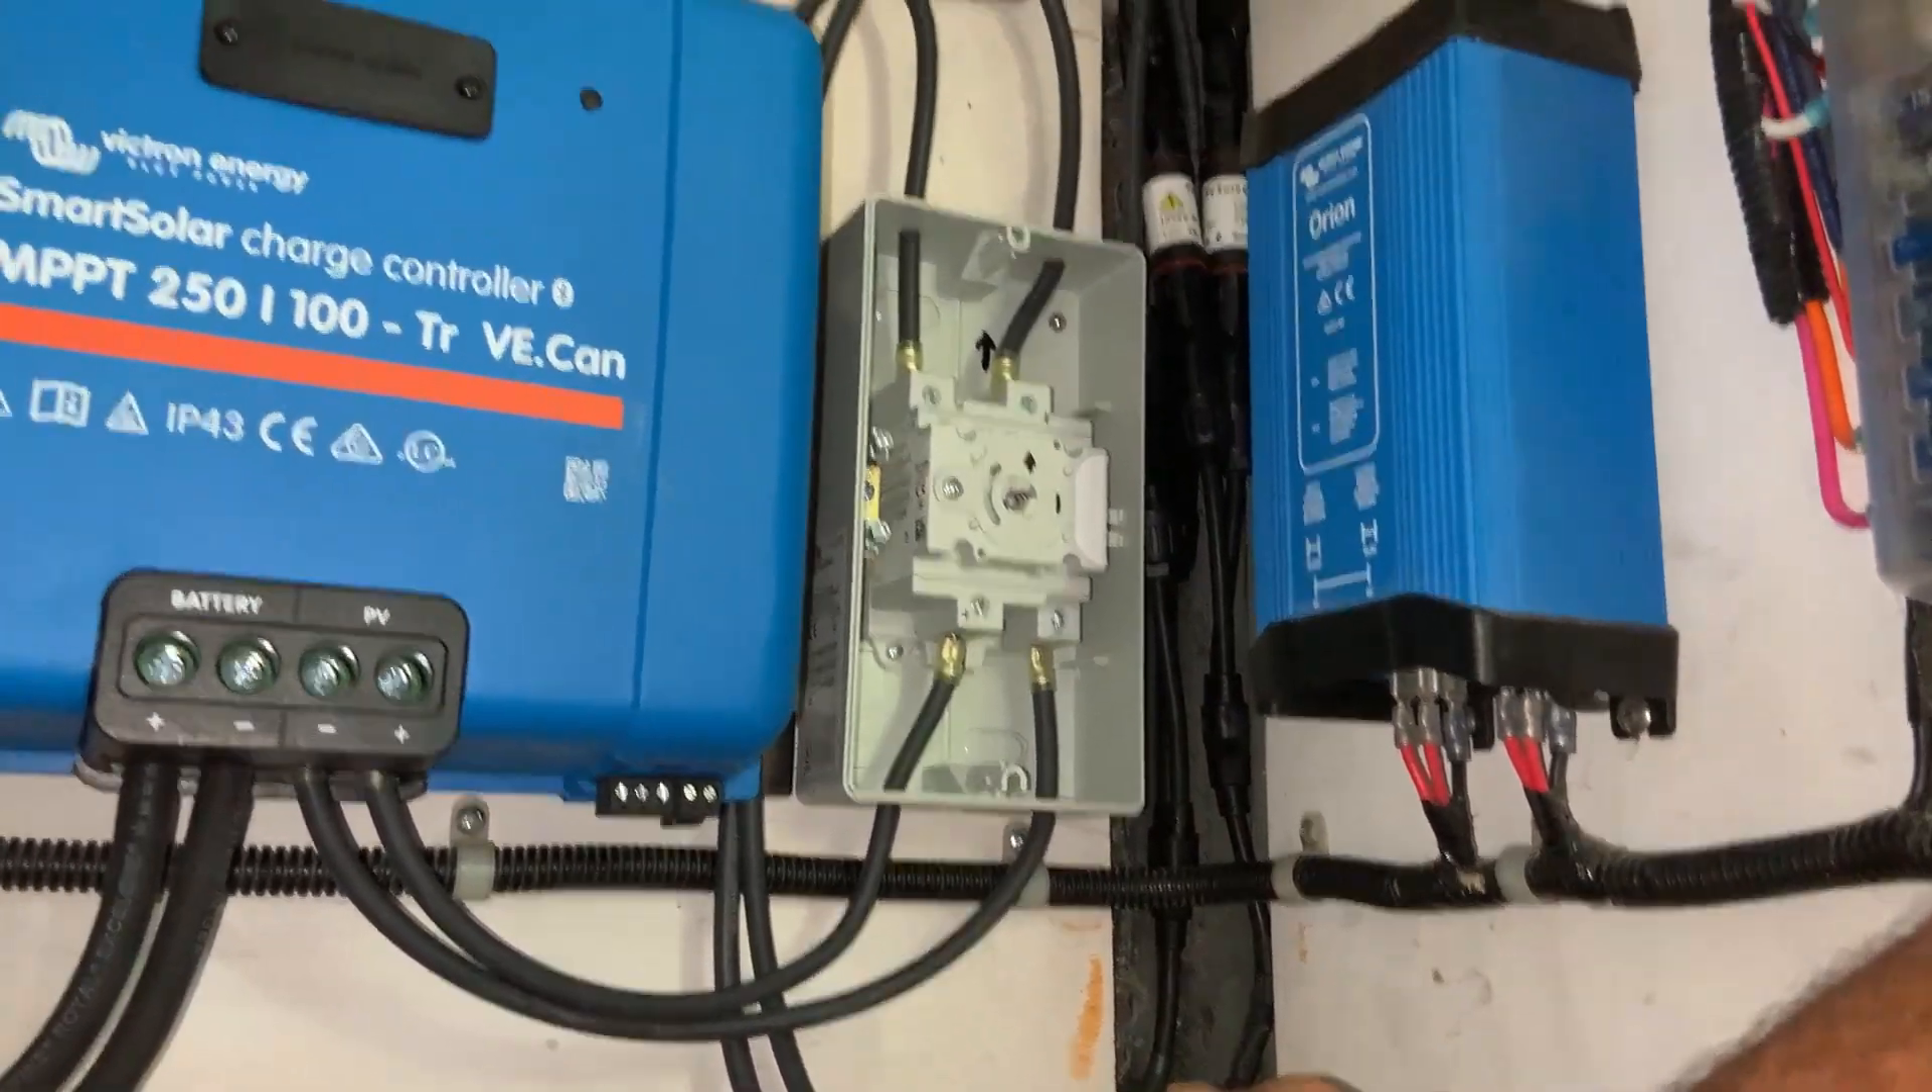So all I got to do now is put the cover on this box.